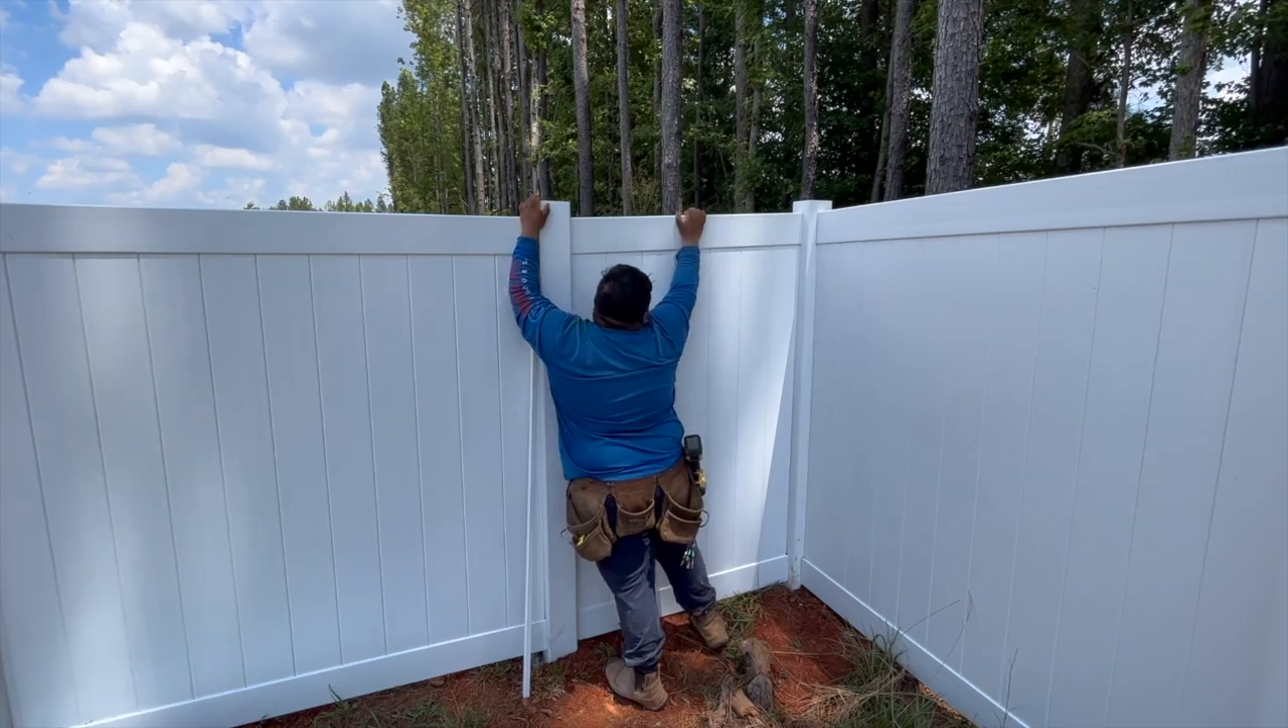That line of fence is installed.